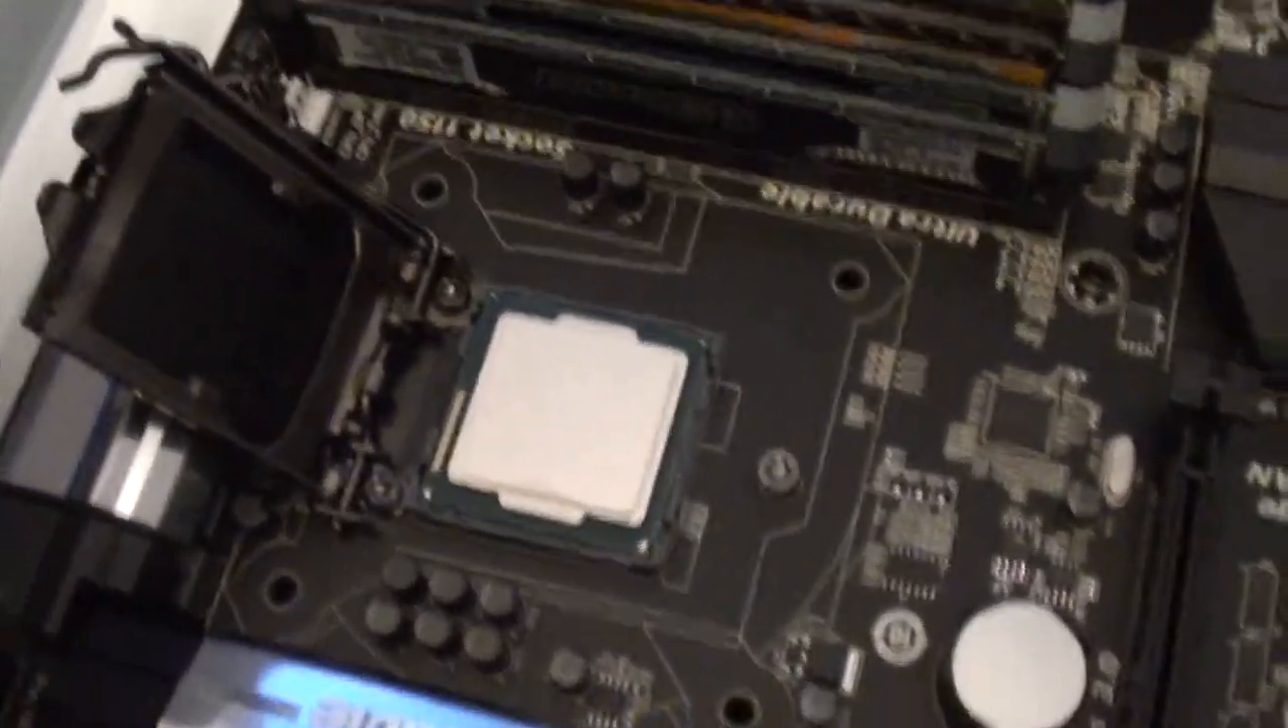I've placed the processor in. Into its slot.